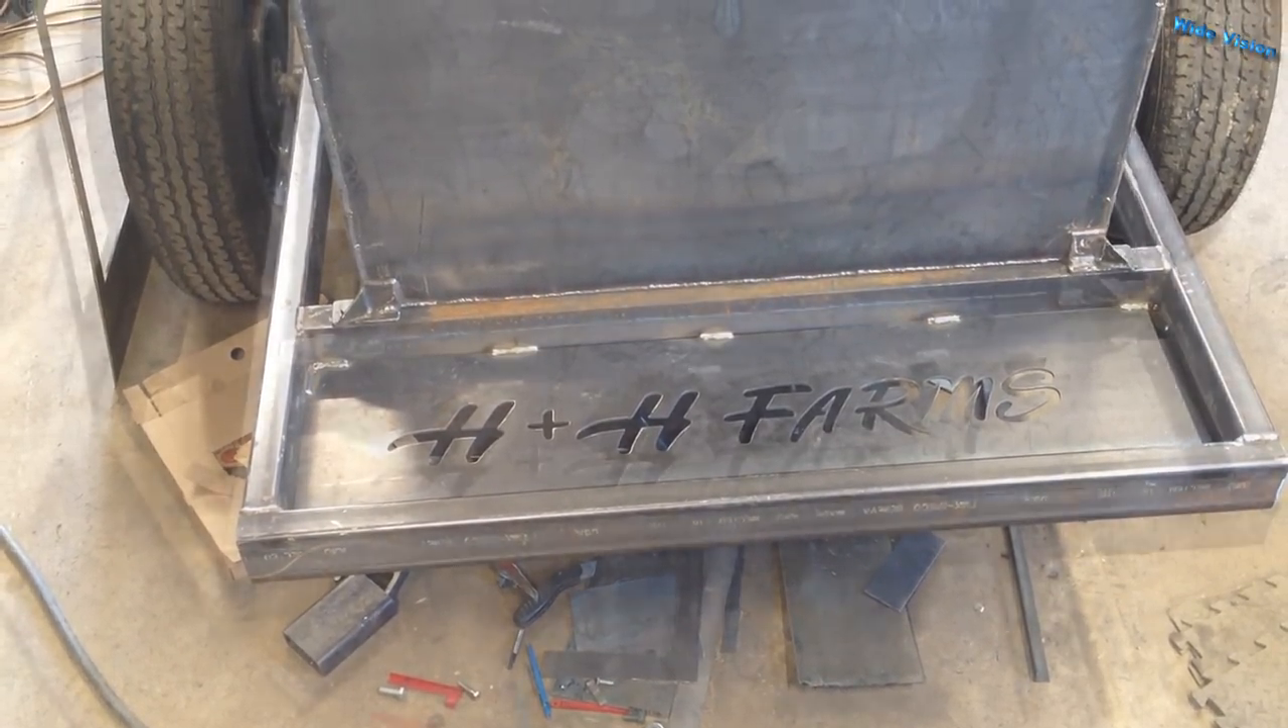We got this plate cut out, and there it is in the trailer.